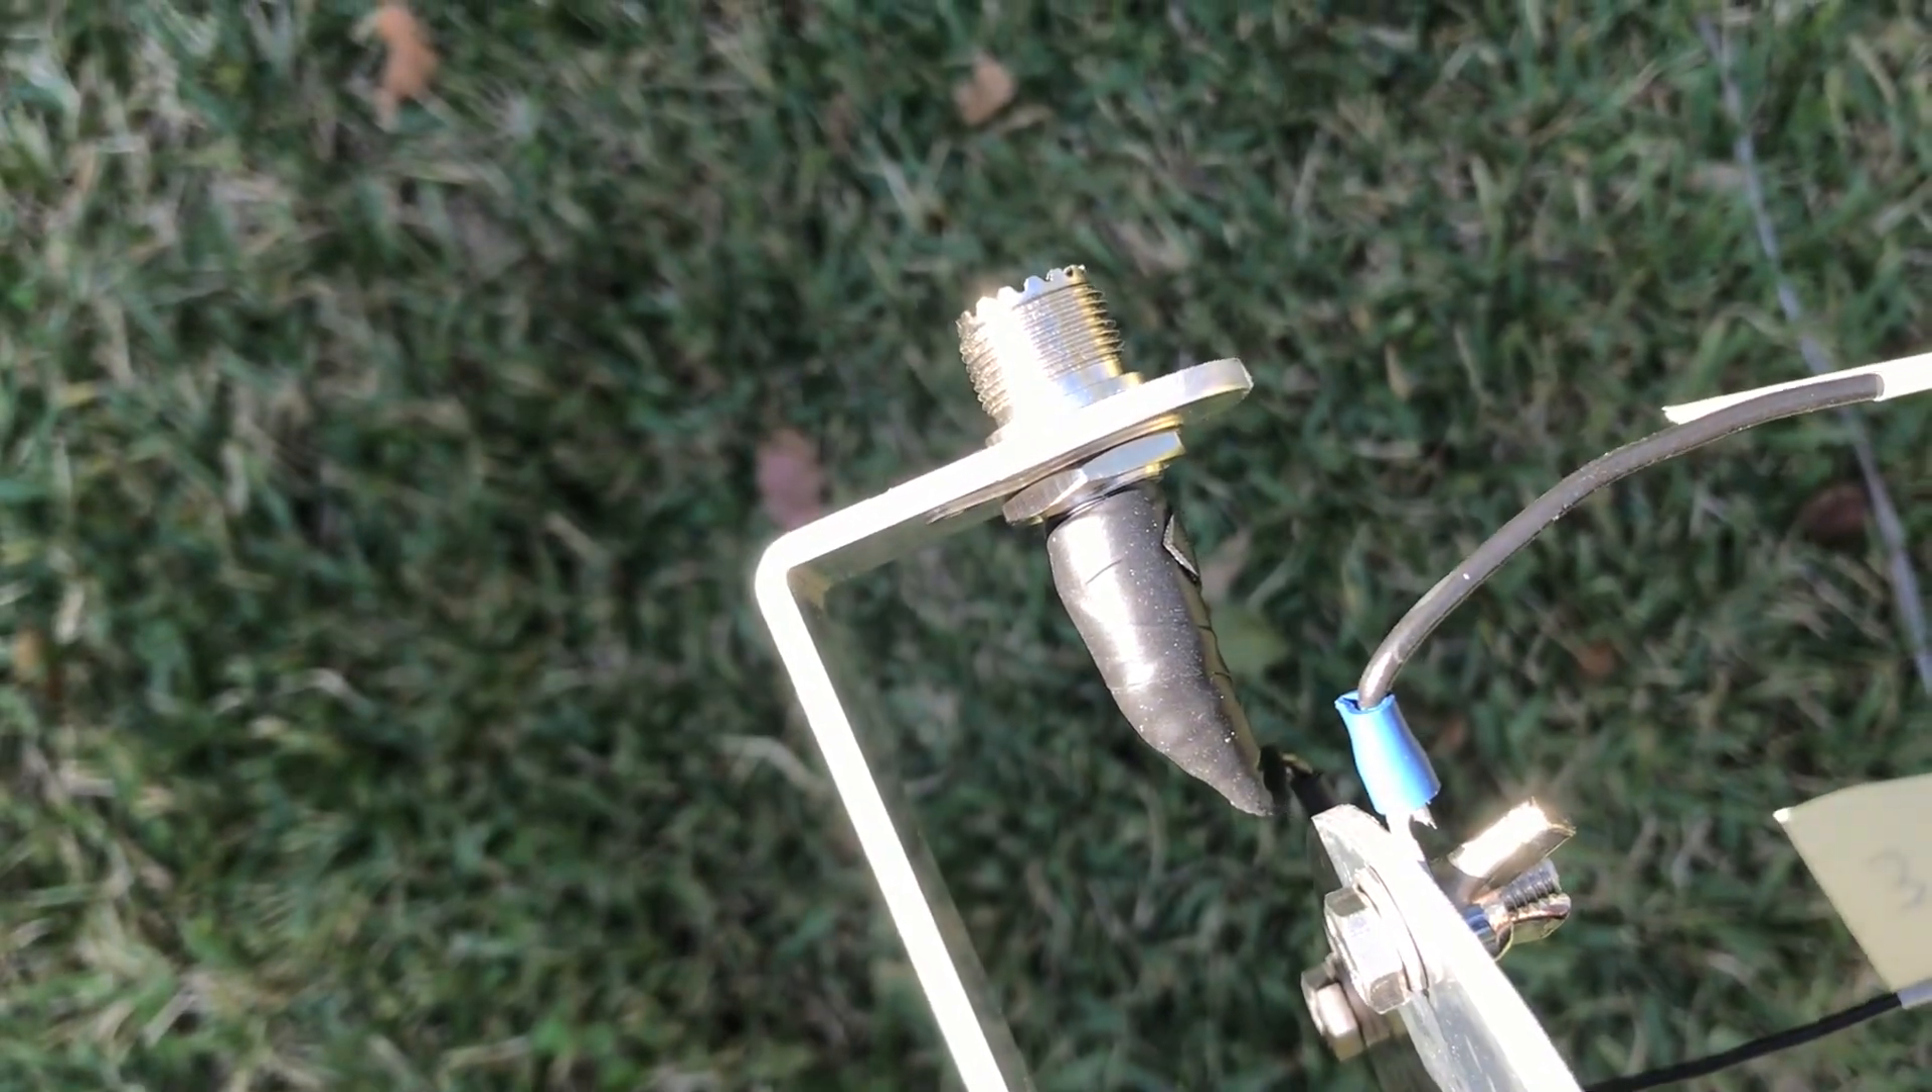I've also gone ahead and fastened the coax connector onto the driven plate there.